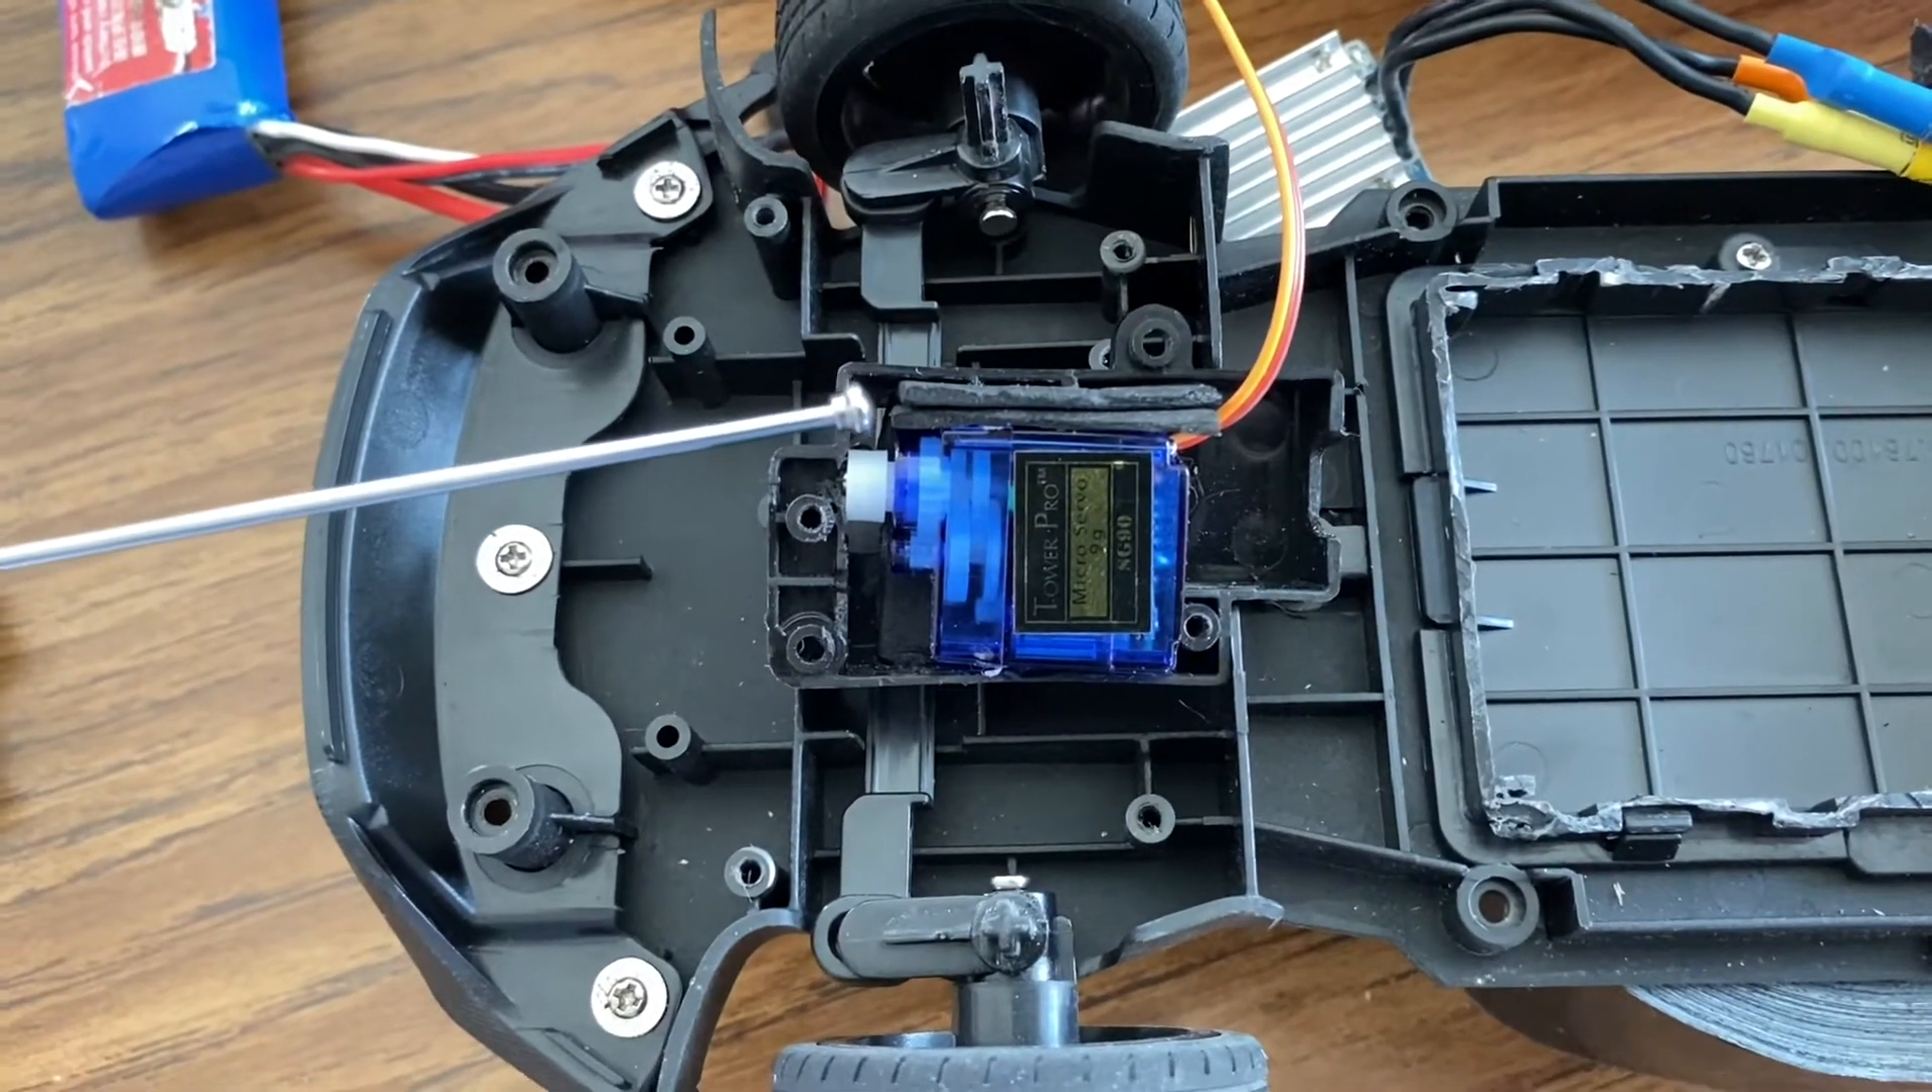All right, I've got the servo back in the little servo box.